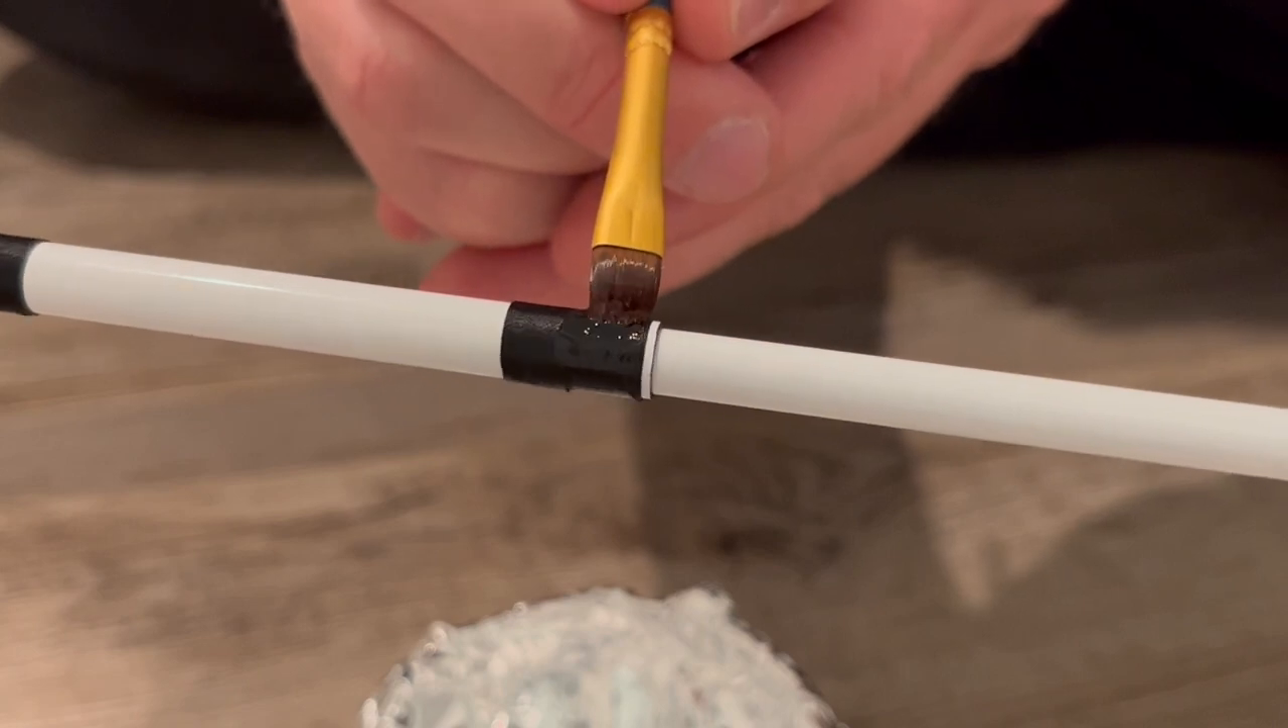And this is the rod wrapping I put over where the two pieces of the rod connect.